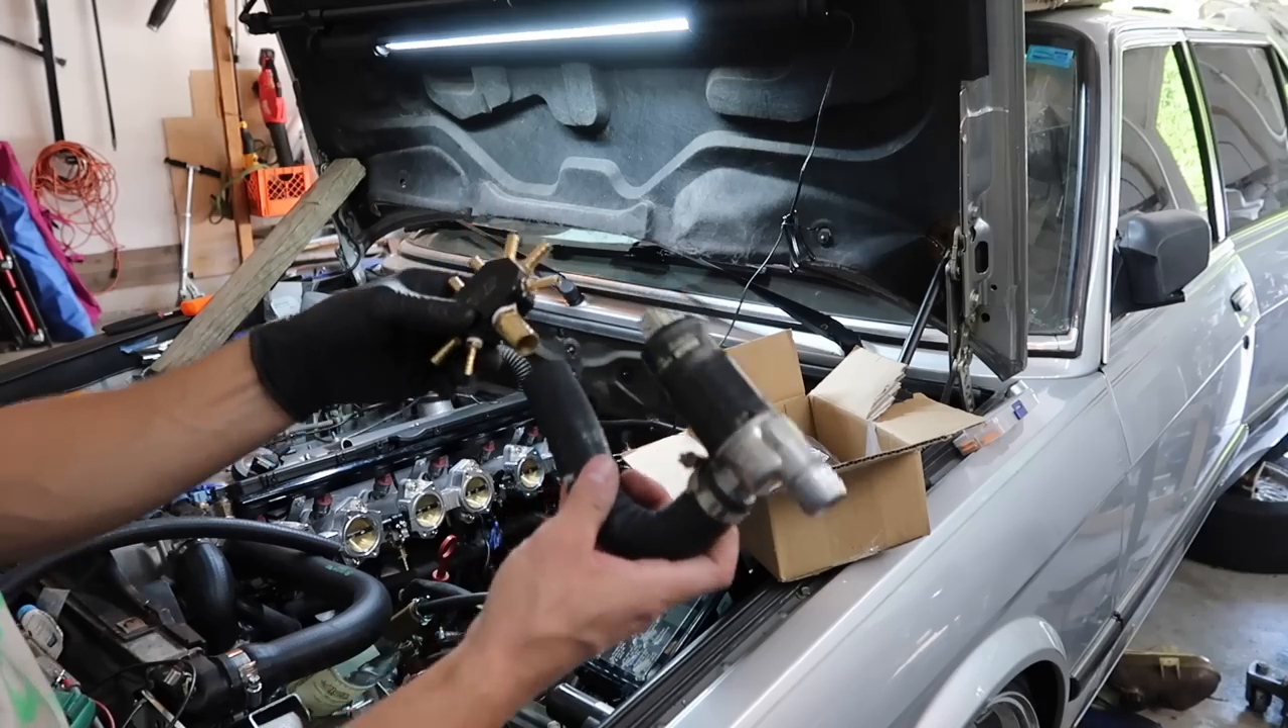The fittings on the ICV are really big and the hose in the vacuum block with all the fittings that were supplied from RHD is a smaller connection I mean it's not even remotely close.